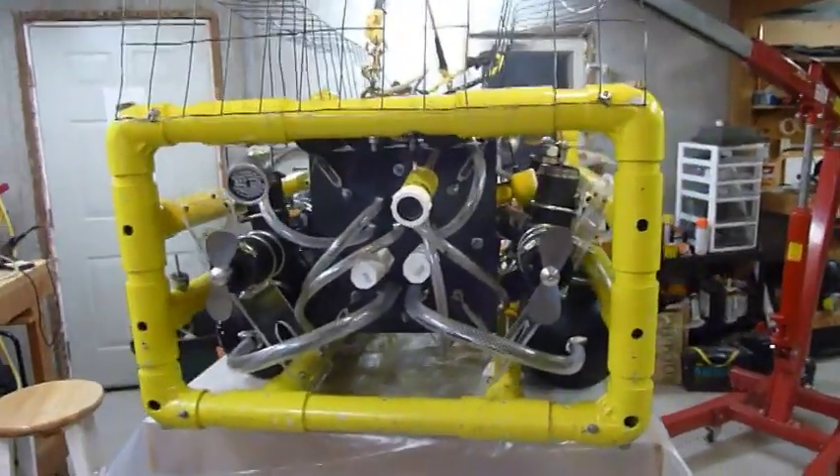Alright, the ROV is put back together.